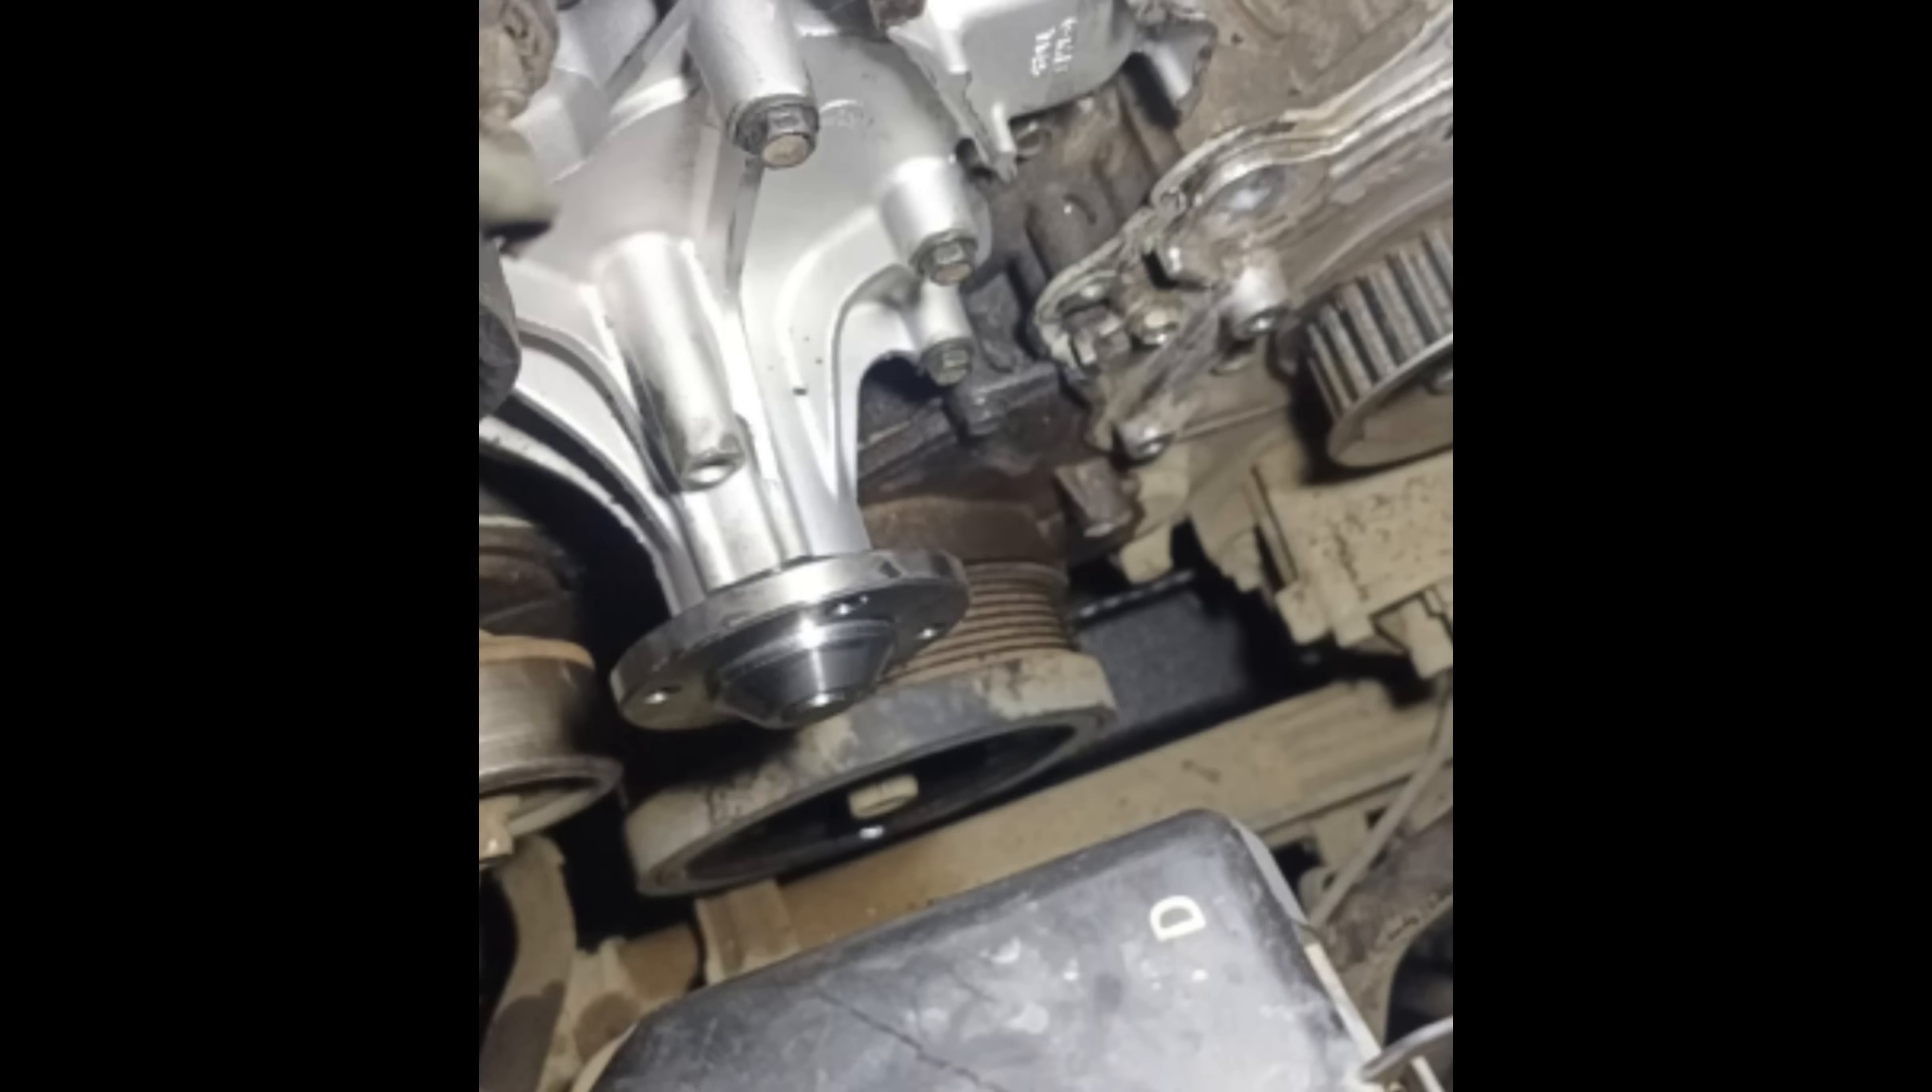Ito yung water pump nya mga bossing. Ayan, tapos kinabit na nga natin yan para makita talaga ni sir.